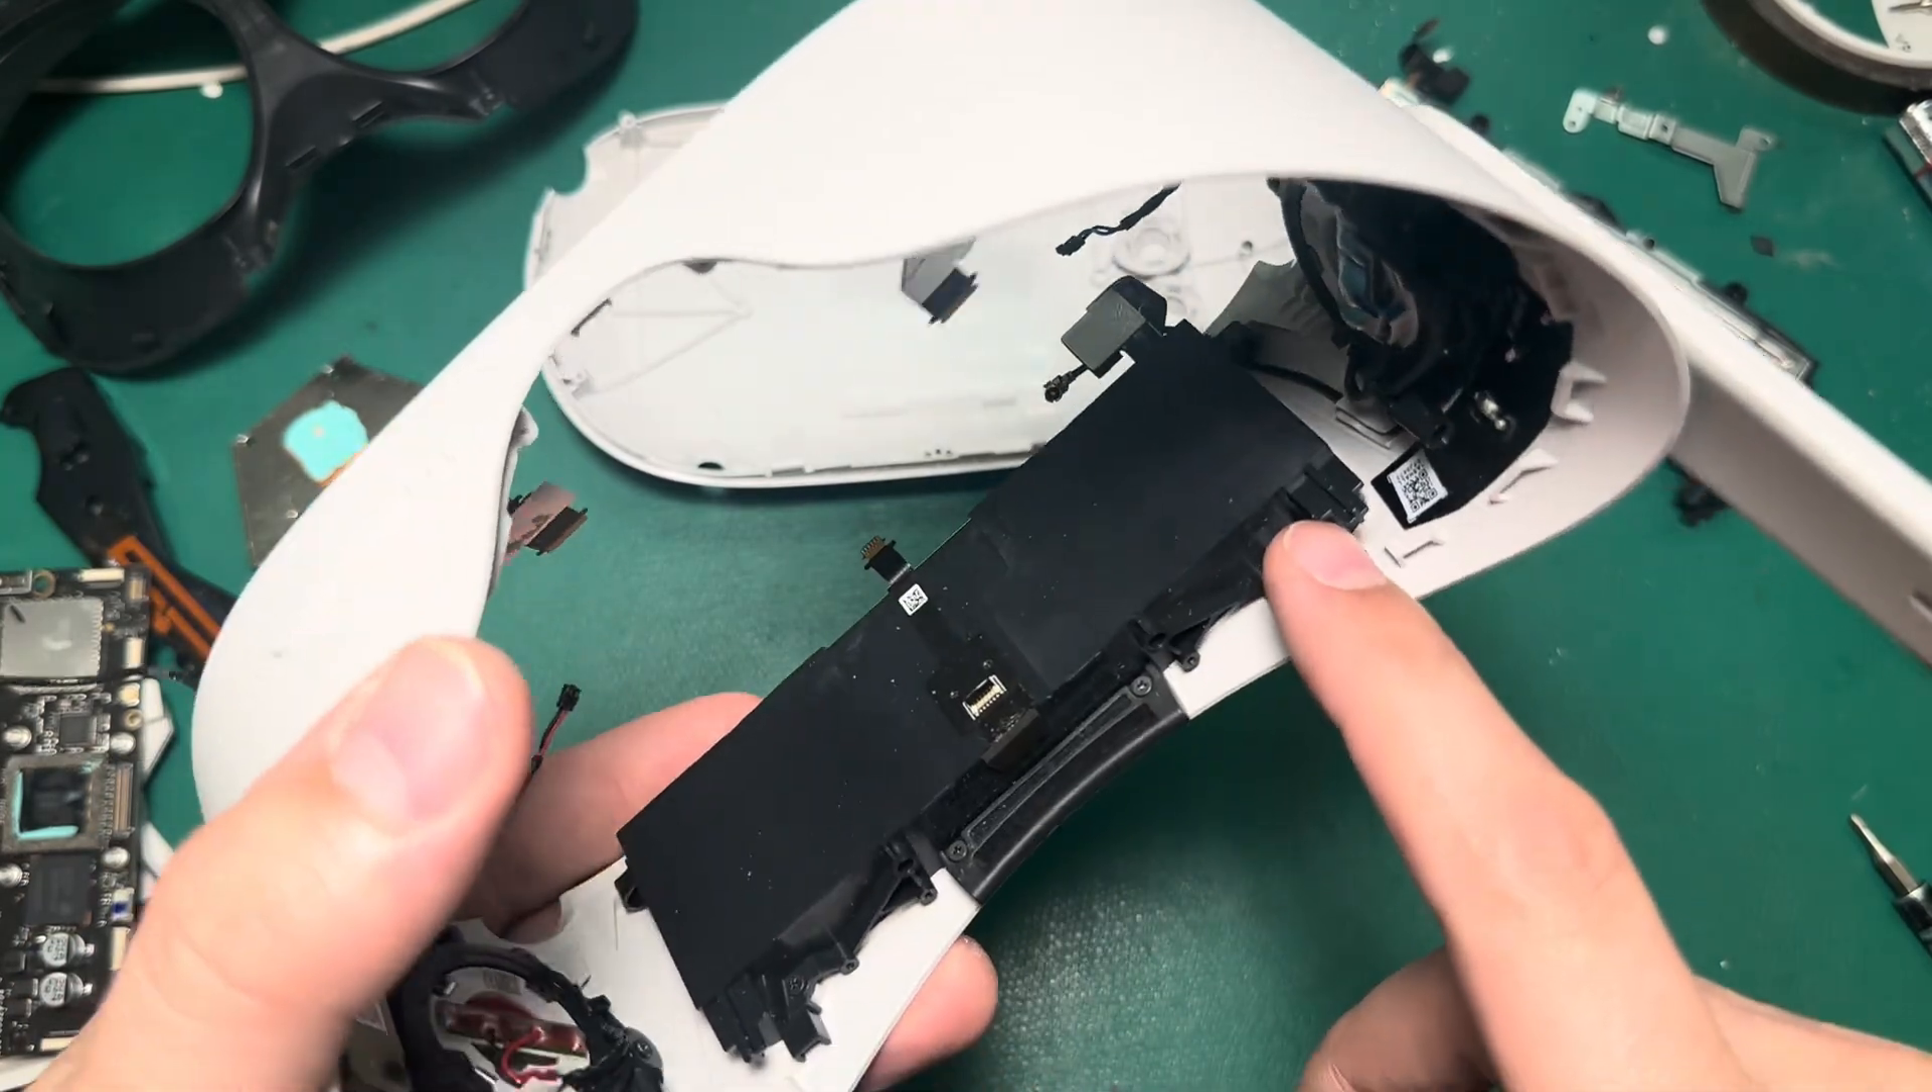And now we have access to this battery.